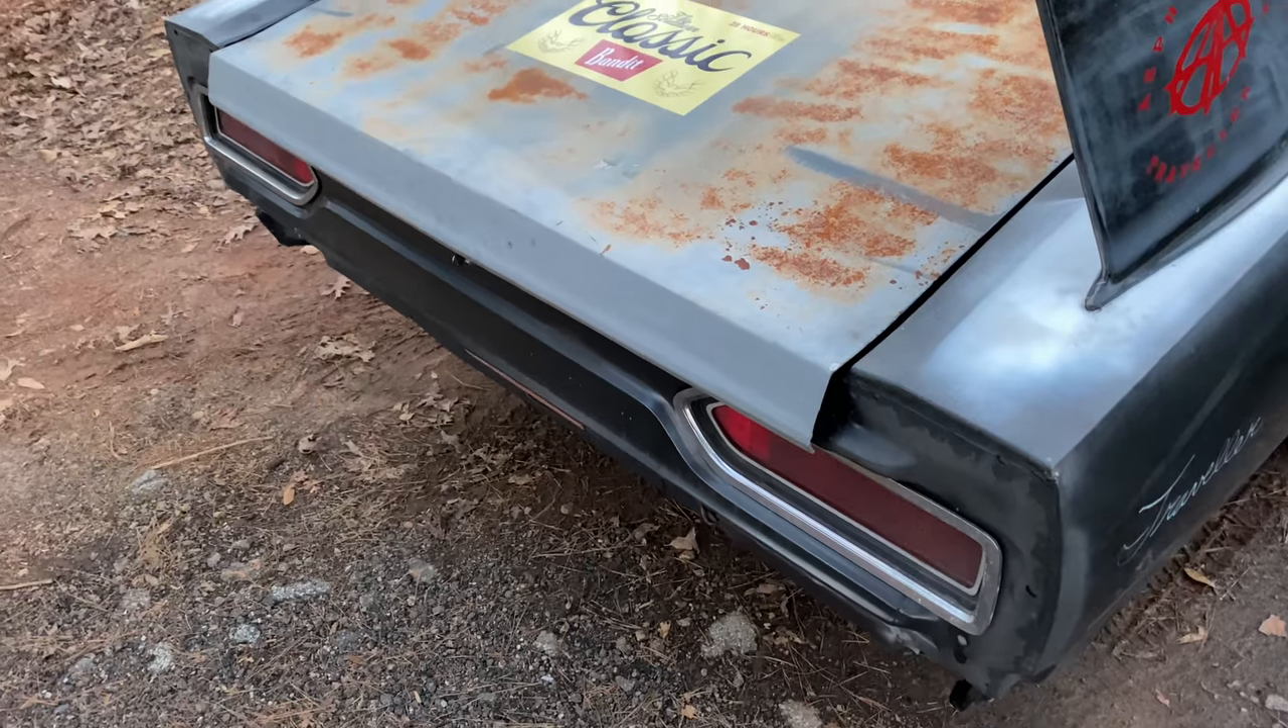There's no quarter extensions, which is why it looks like there's a huge gap between the bumper or the deck lid and the quarter panels.